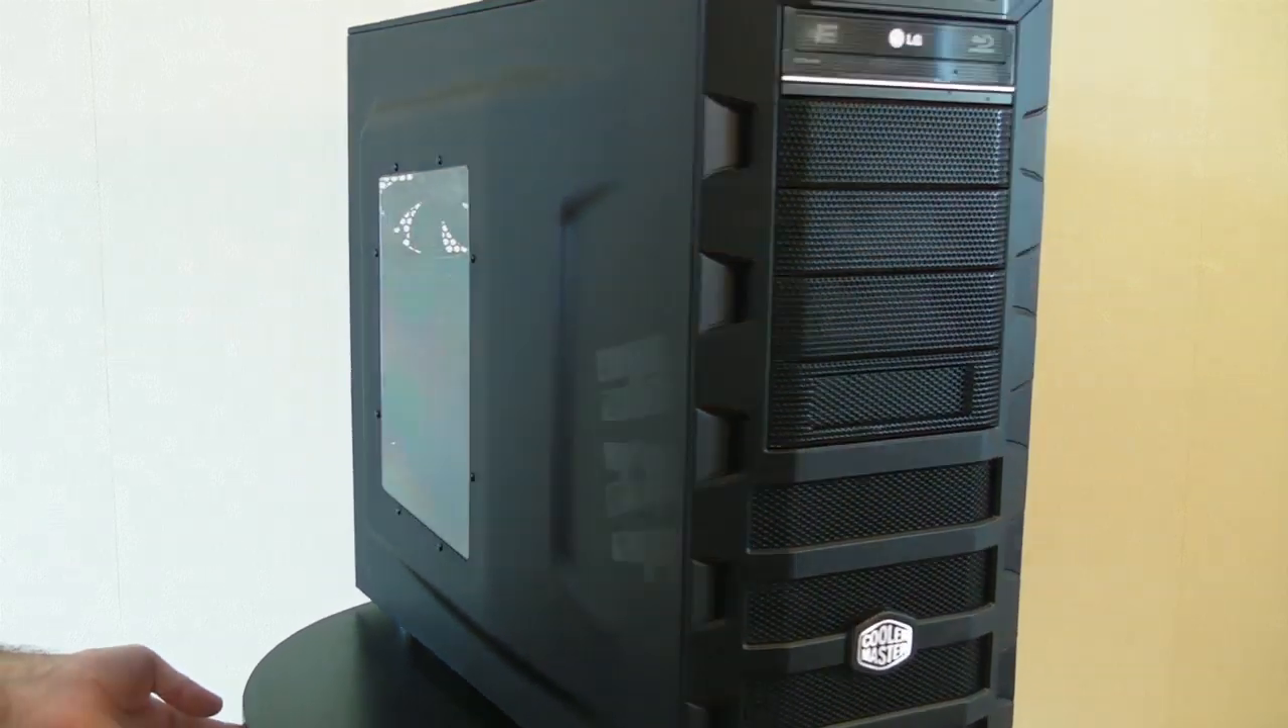So we've got that side panel back on now and that completes the build for this series.